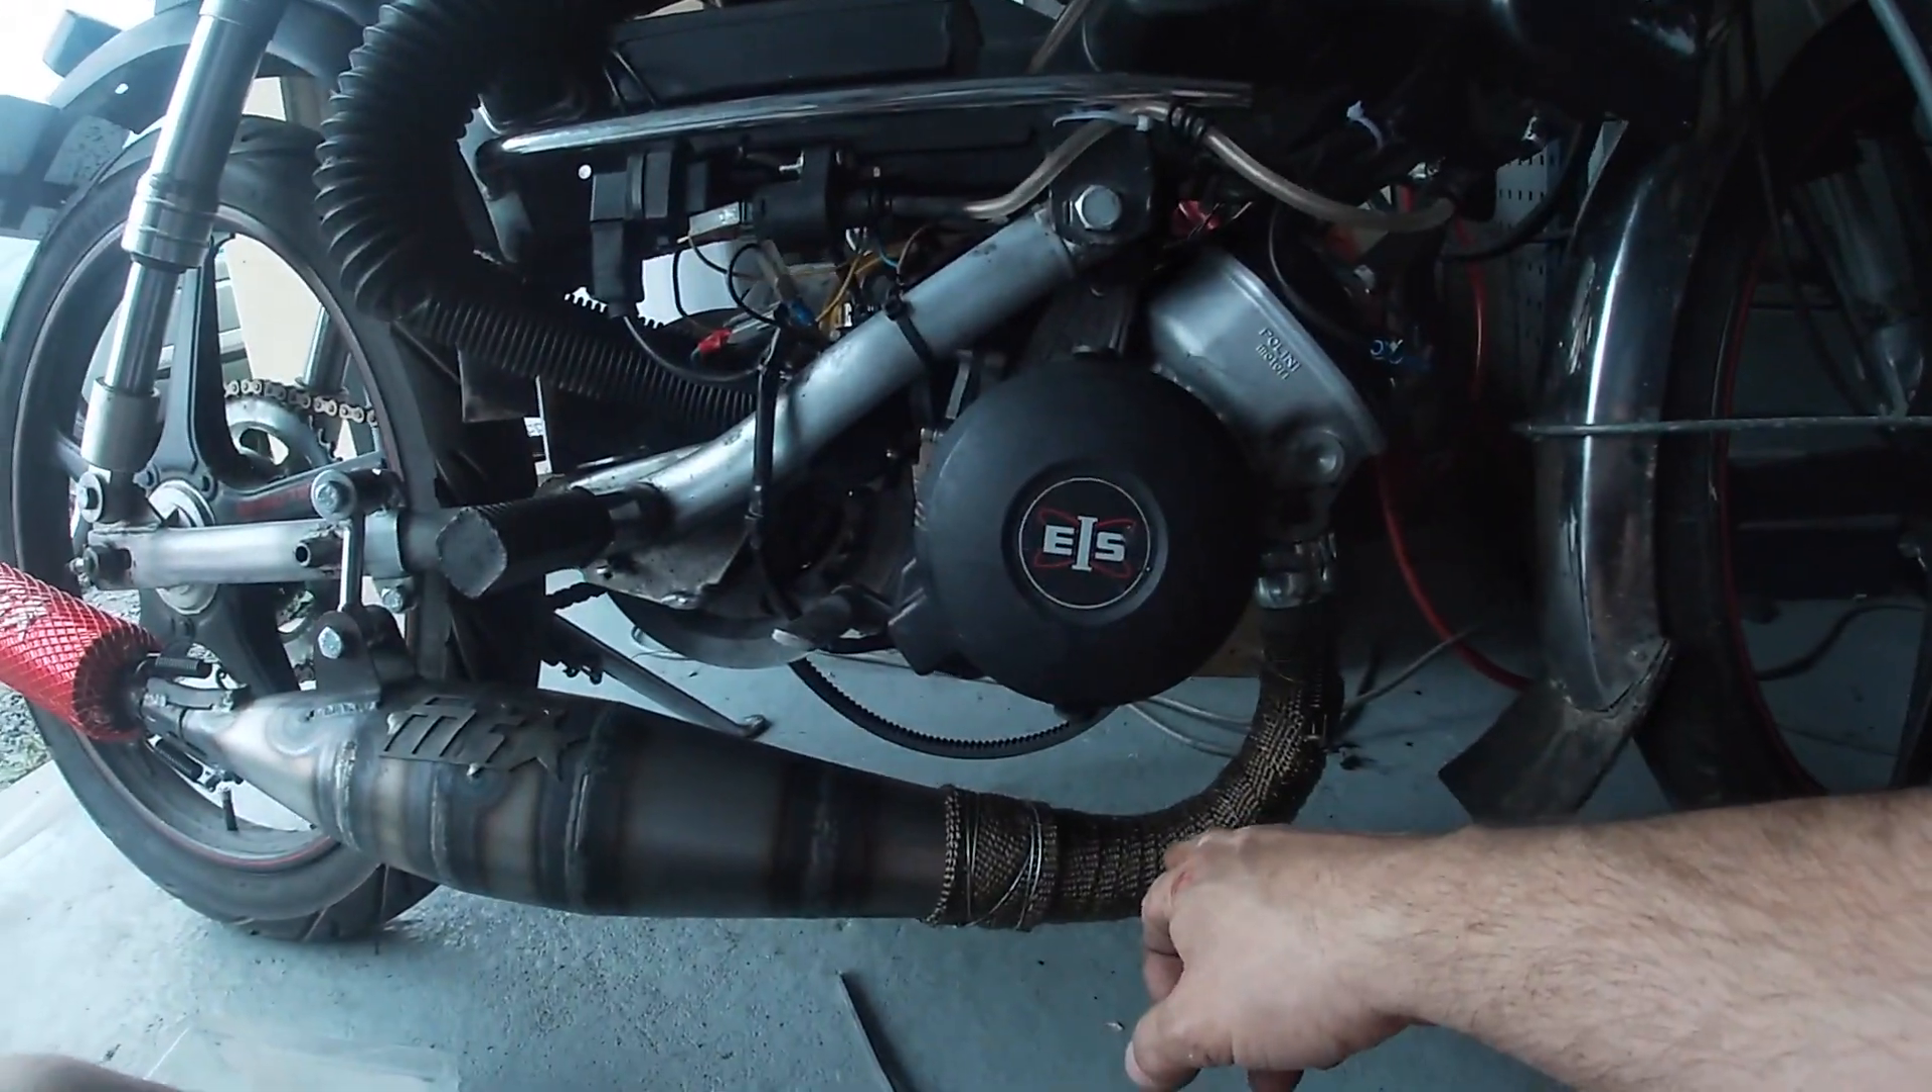Bon, comme tu le vois, ça y est, le pot est en place.